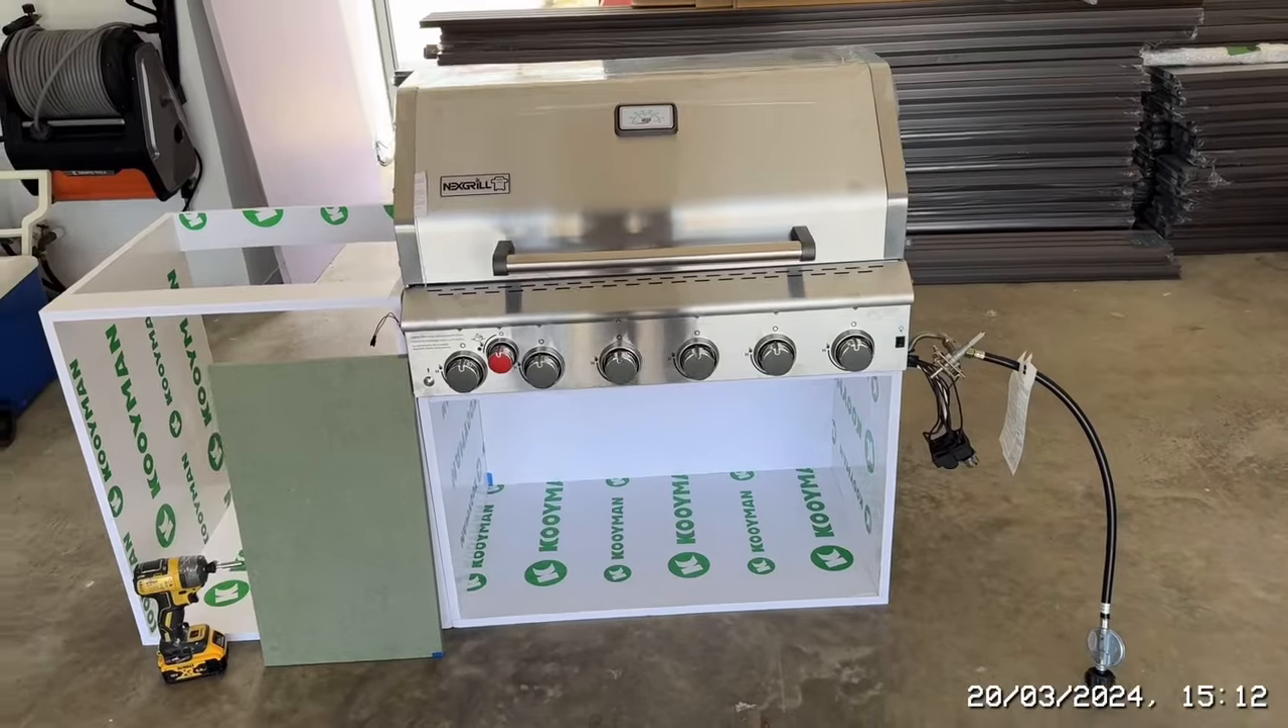So as you can see, the barbecue fits absolutely brilliant.